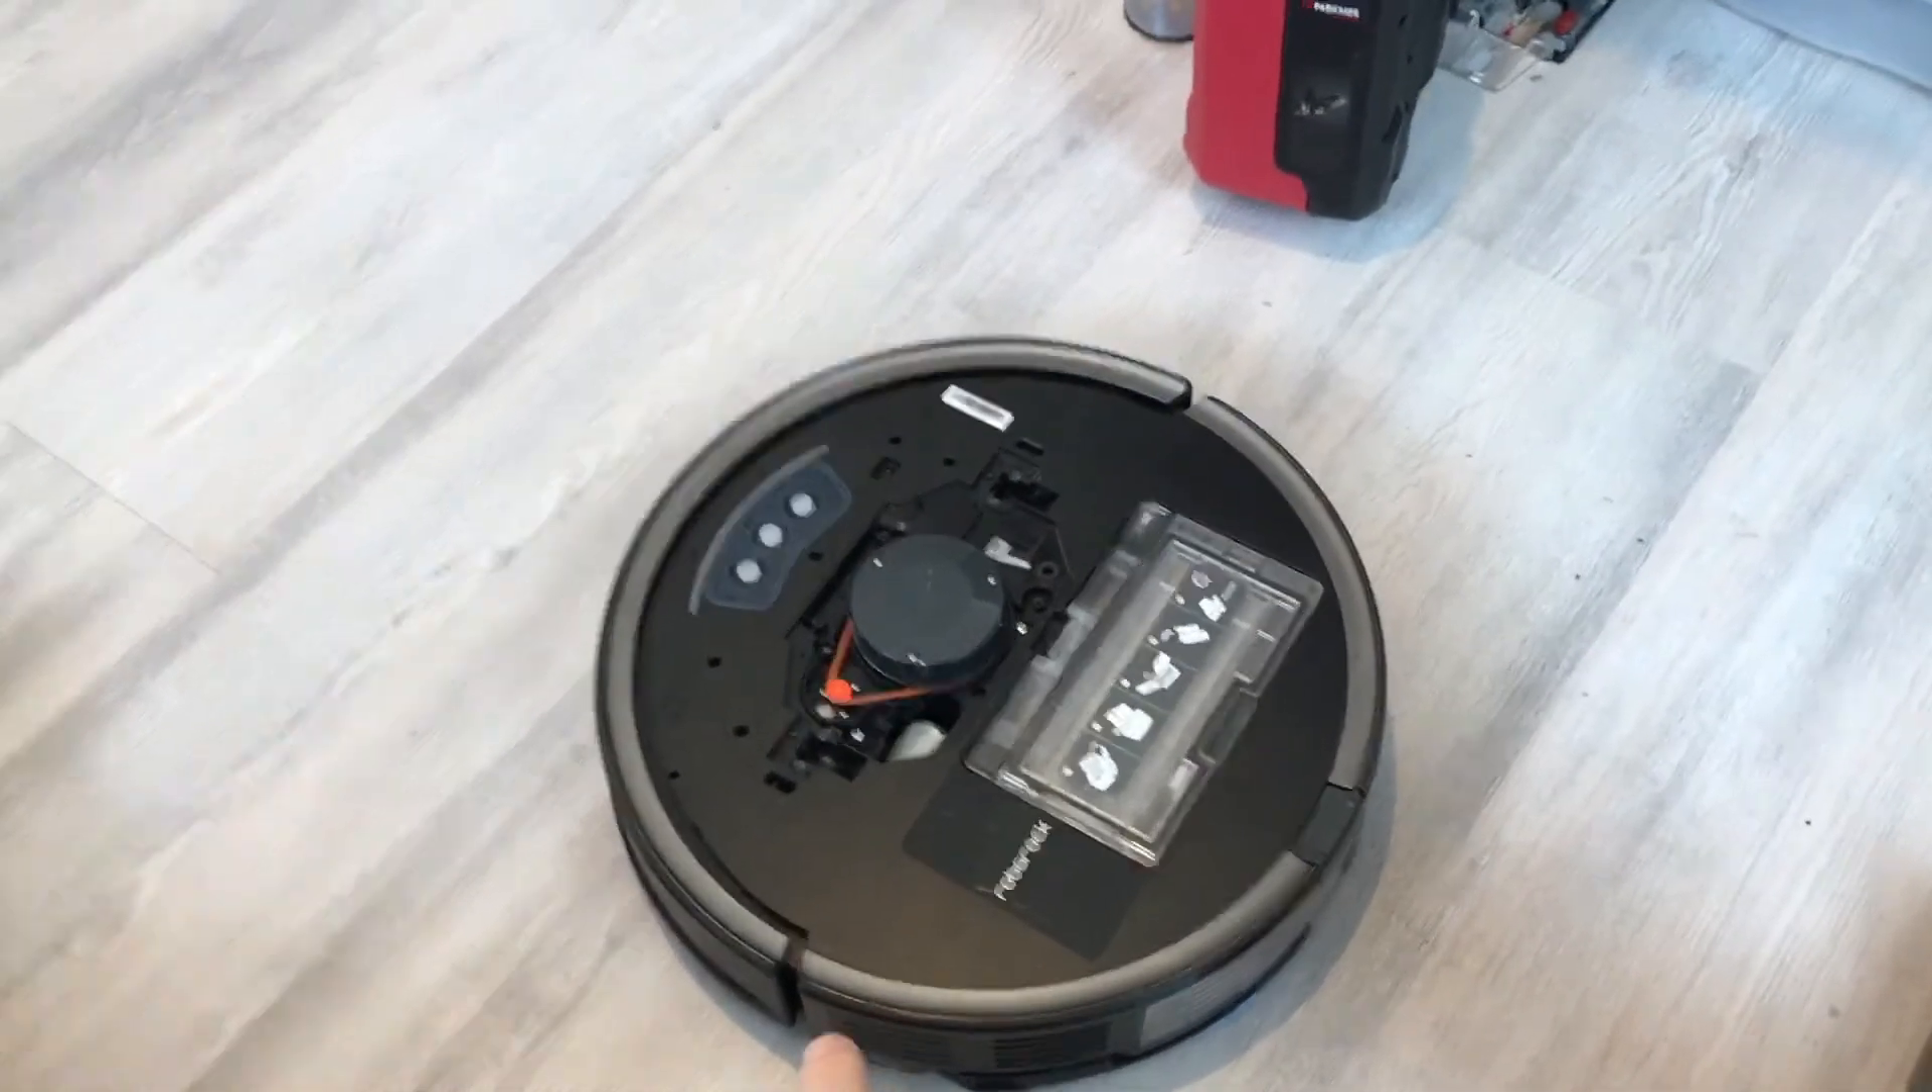Ho rimontato praticamente tutto ho lasciato da parte i coperchi superiori.